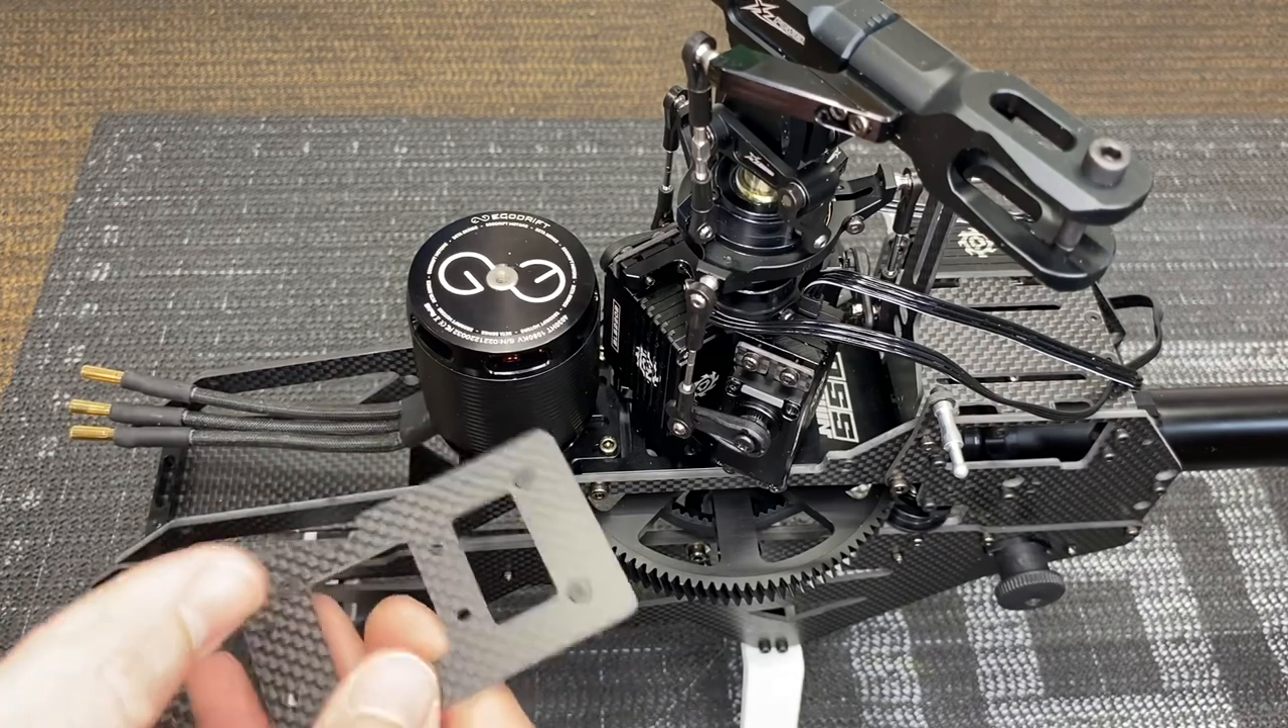Went ahead and pulled the esc tray back off.